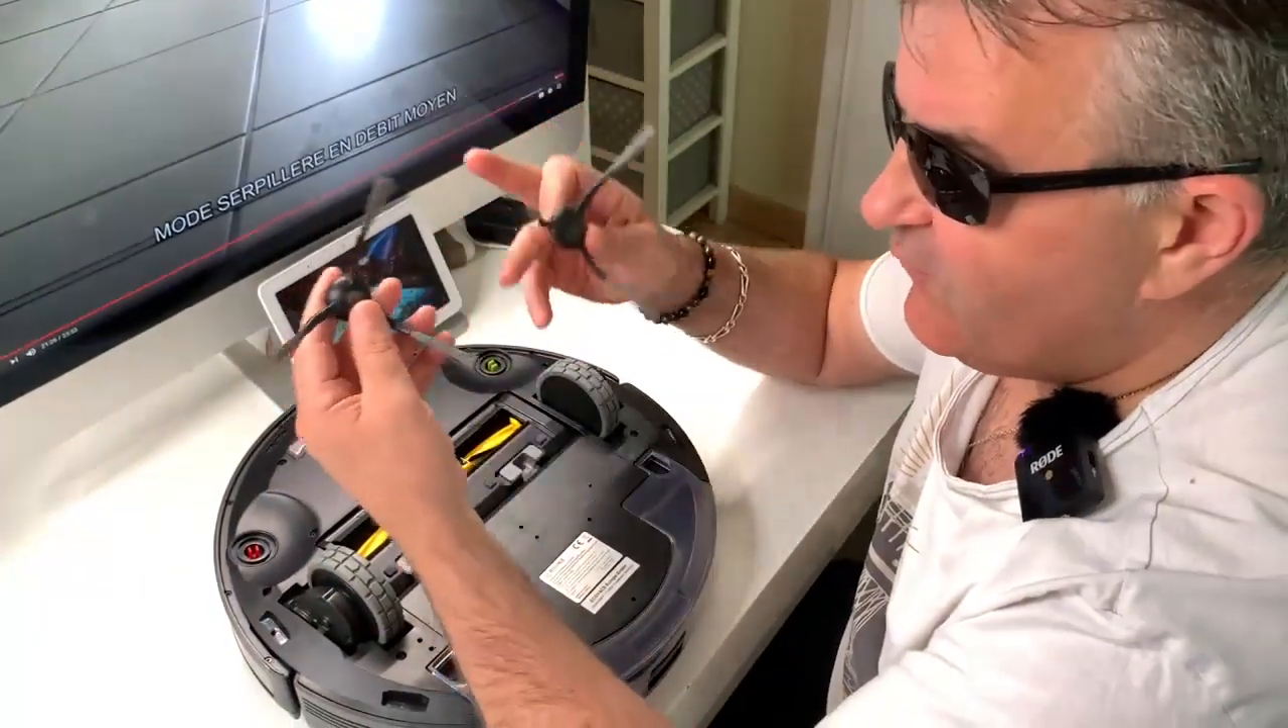Voilà donc les deux petites brossettes qui sont livrées avec l'aspirateur ne sont pas encore mises.